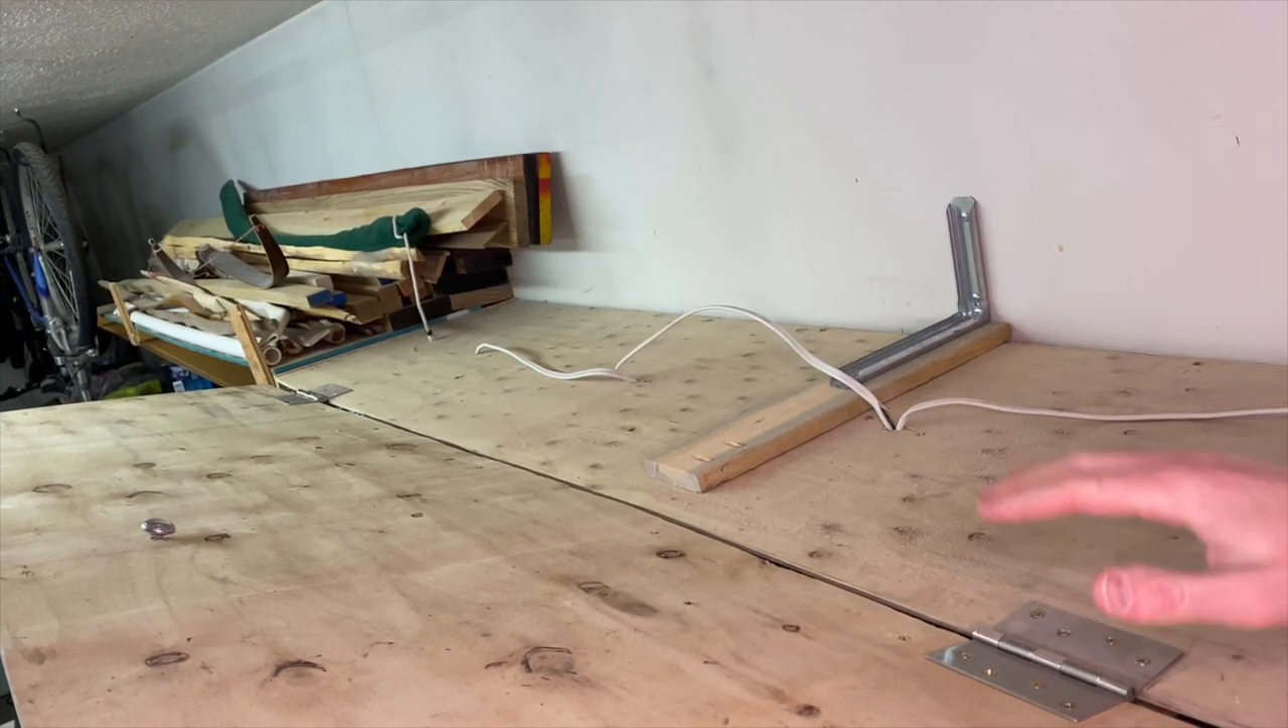I added another L bracket to the top of this quarter-inch plywood.